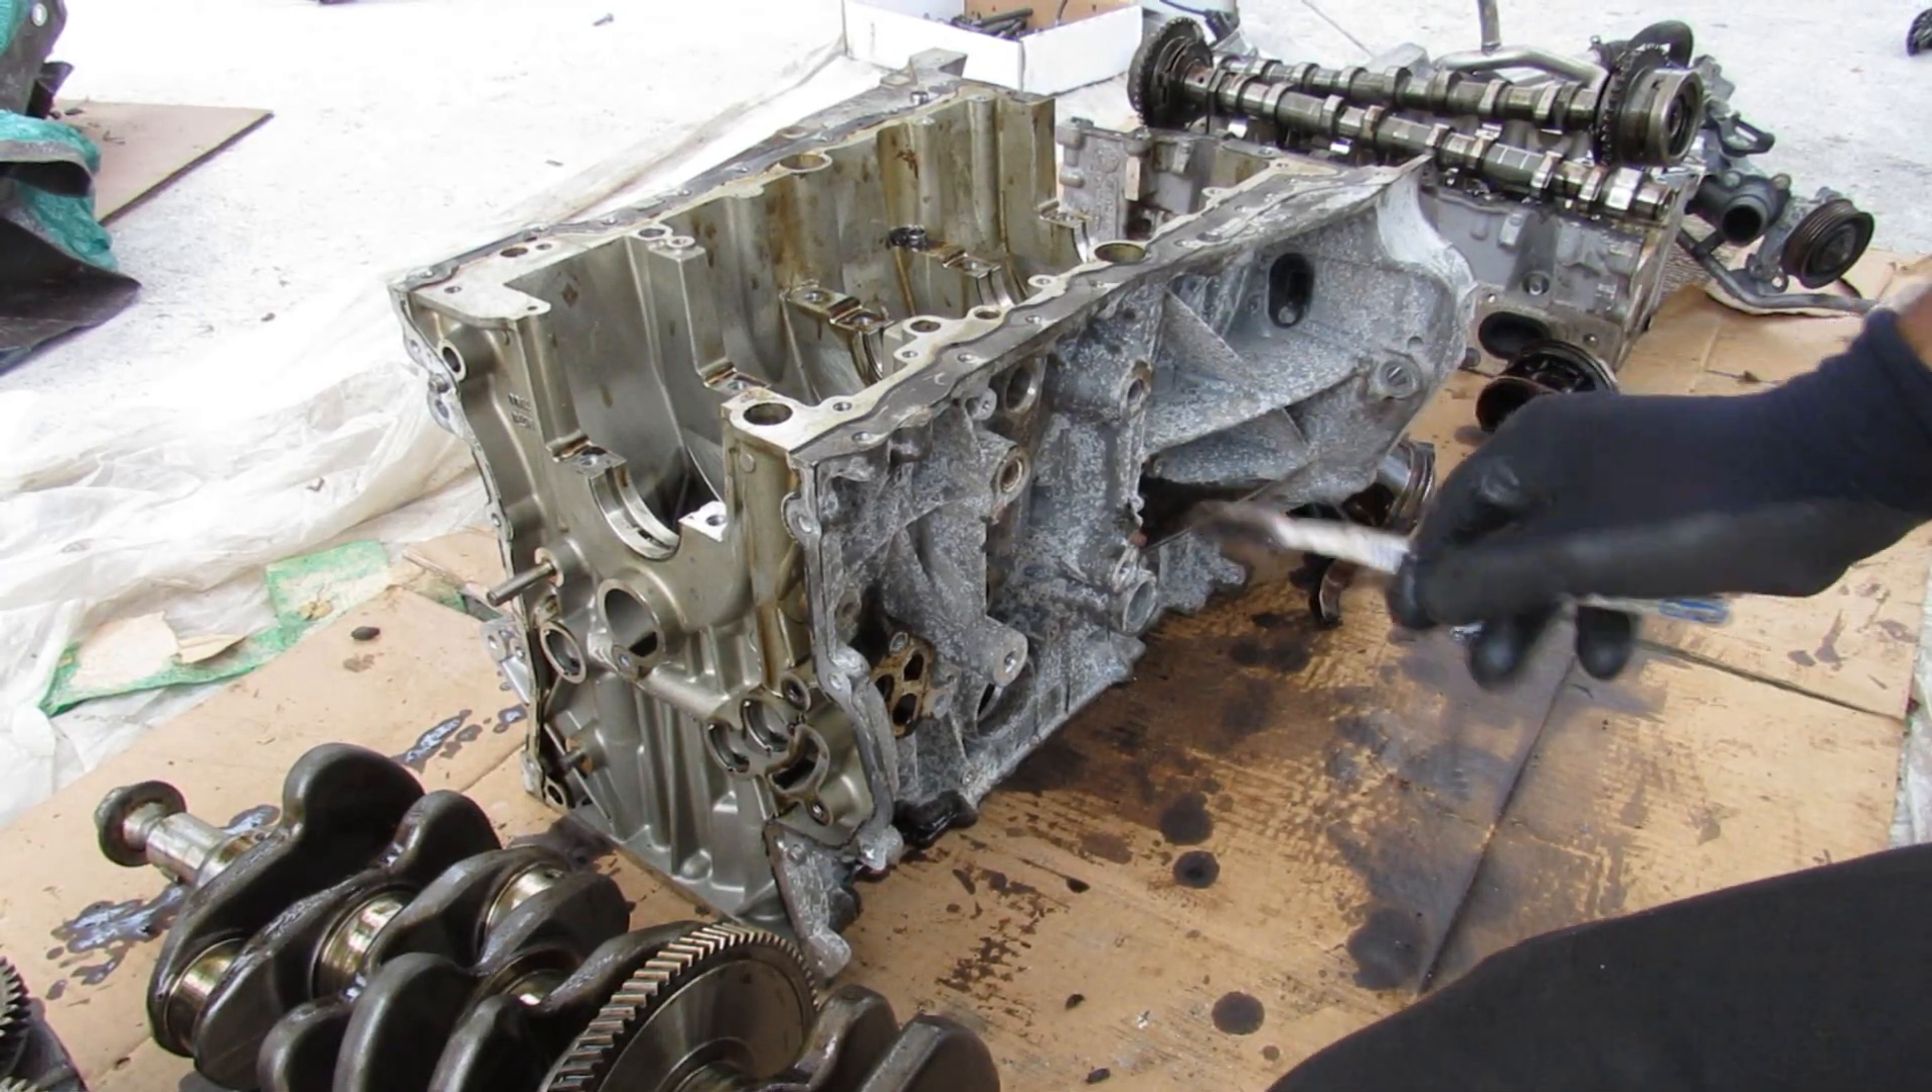Alright so here I've got the engine all taken apart here.